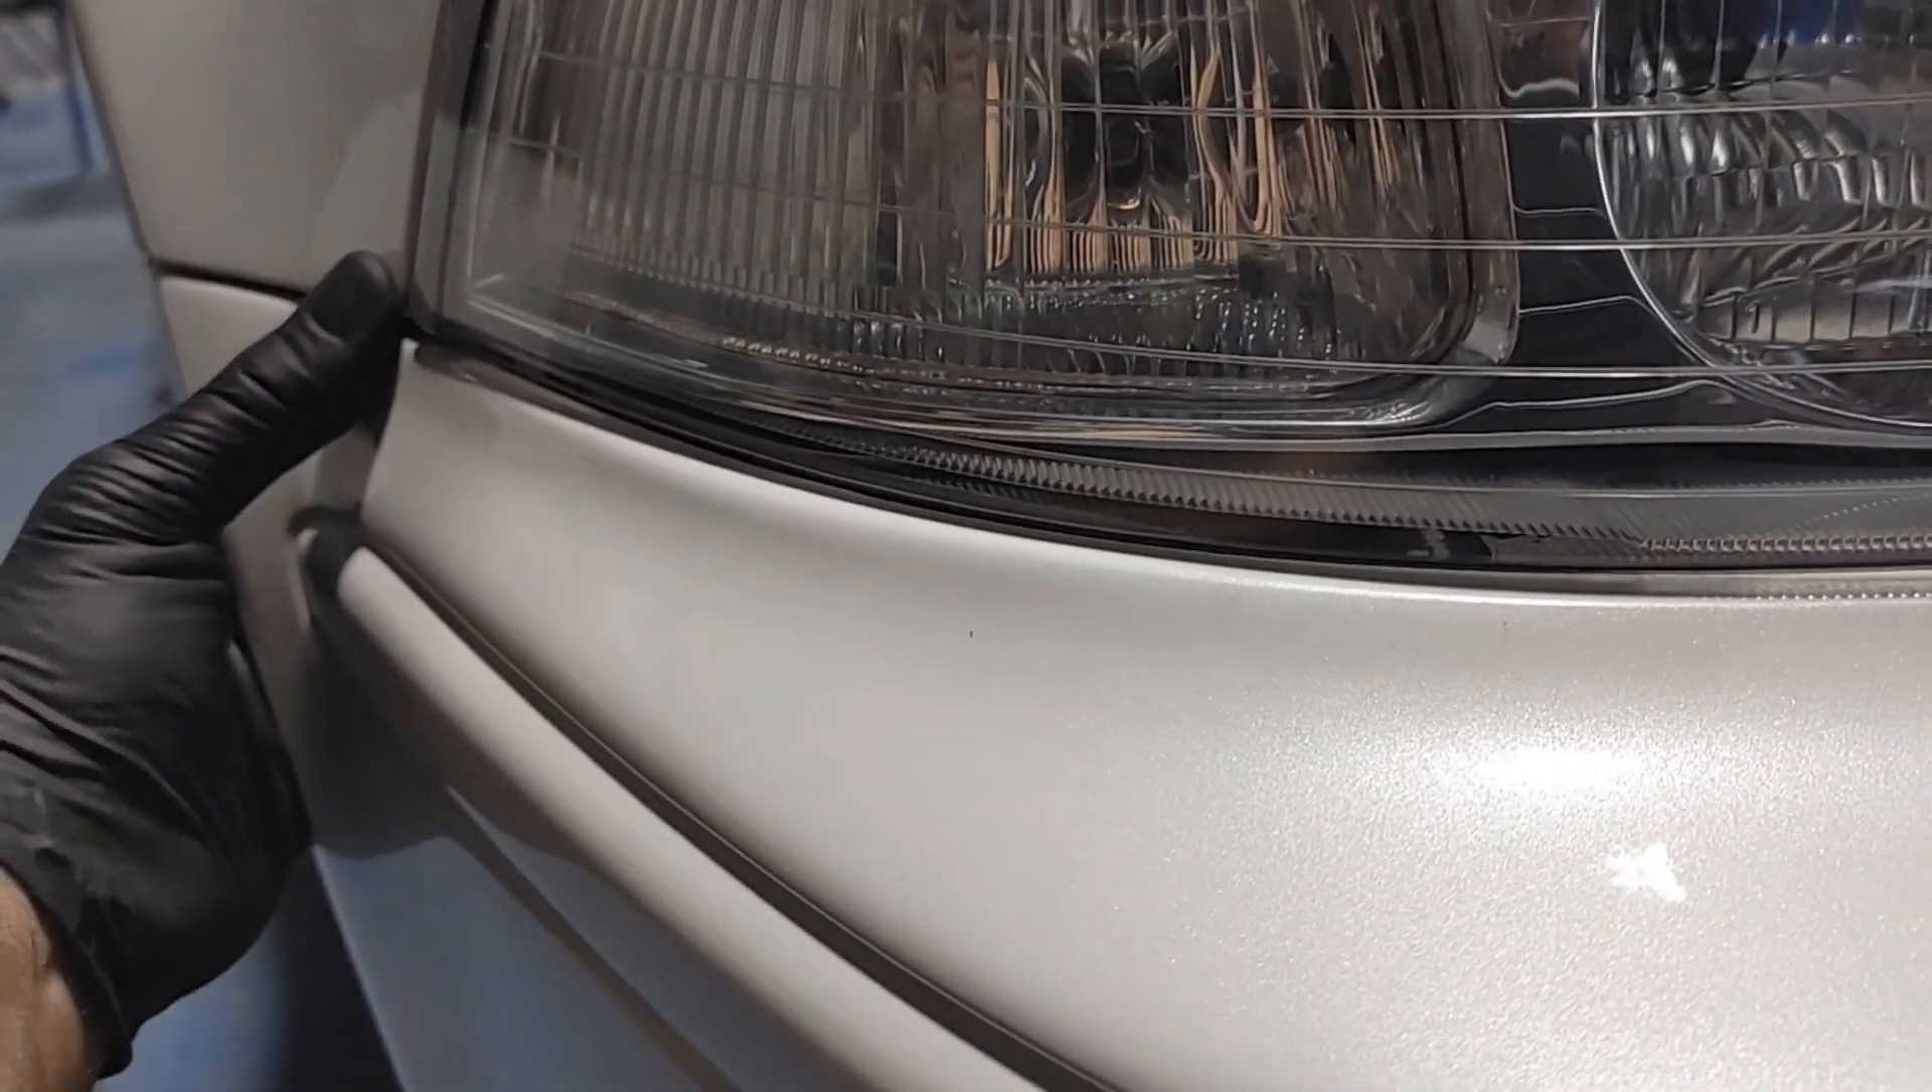Got us a nice even gap under that headlight.